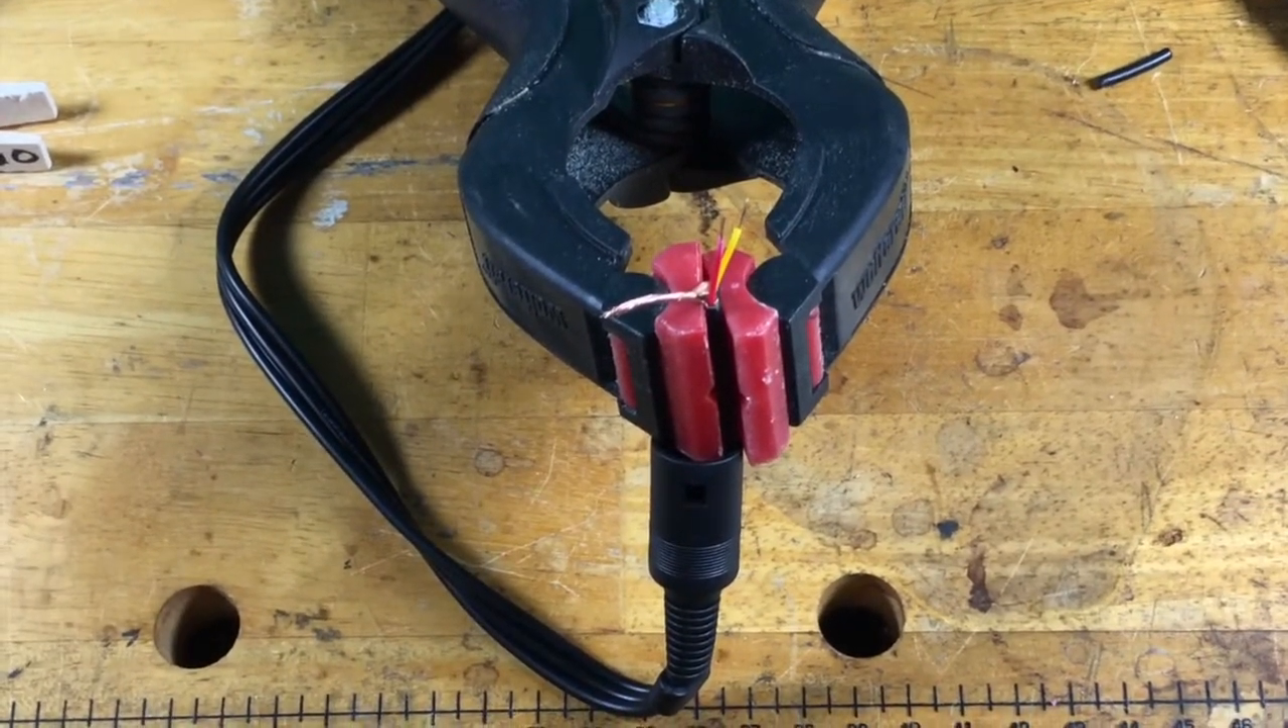So, now I have my cable in my clamp thing.